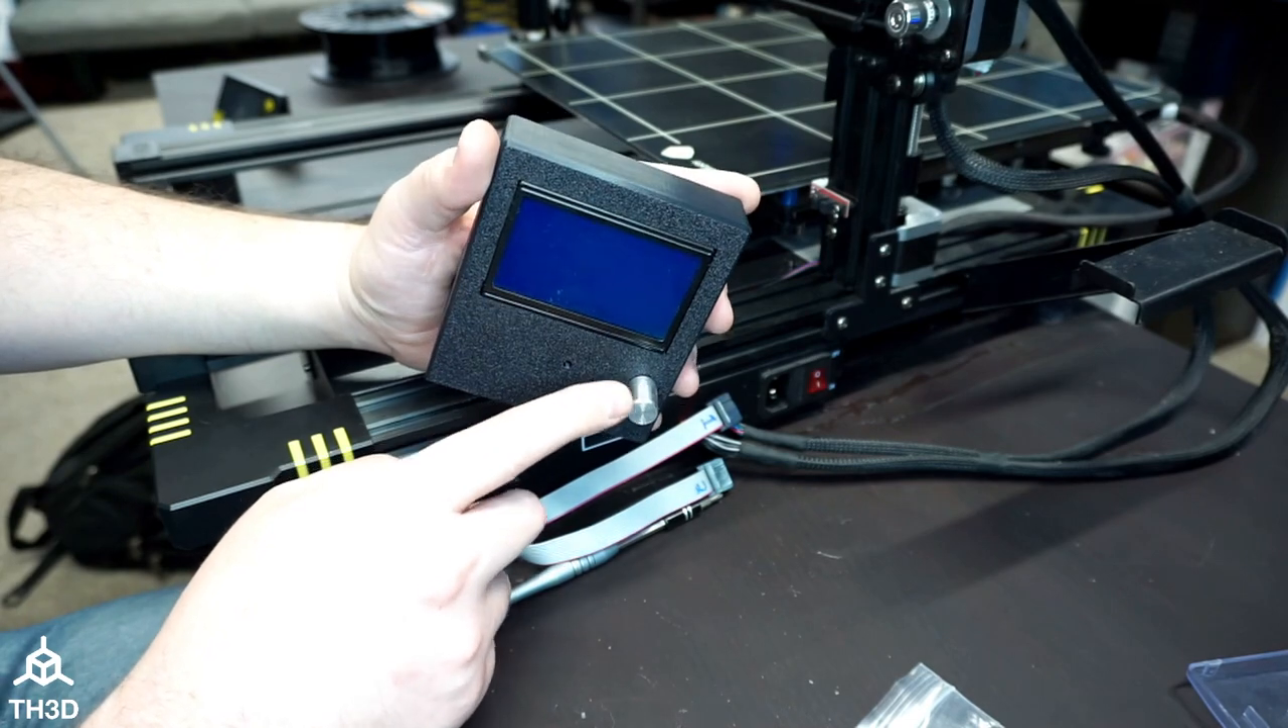So as you can see here, the screen's in the housing.